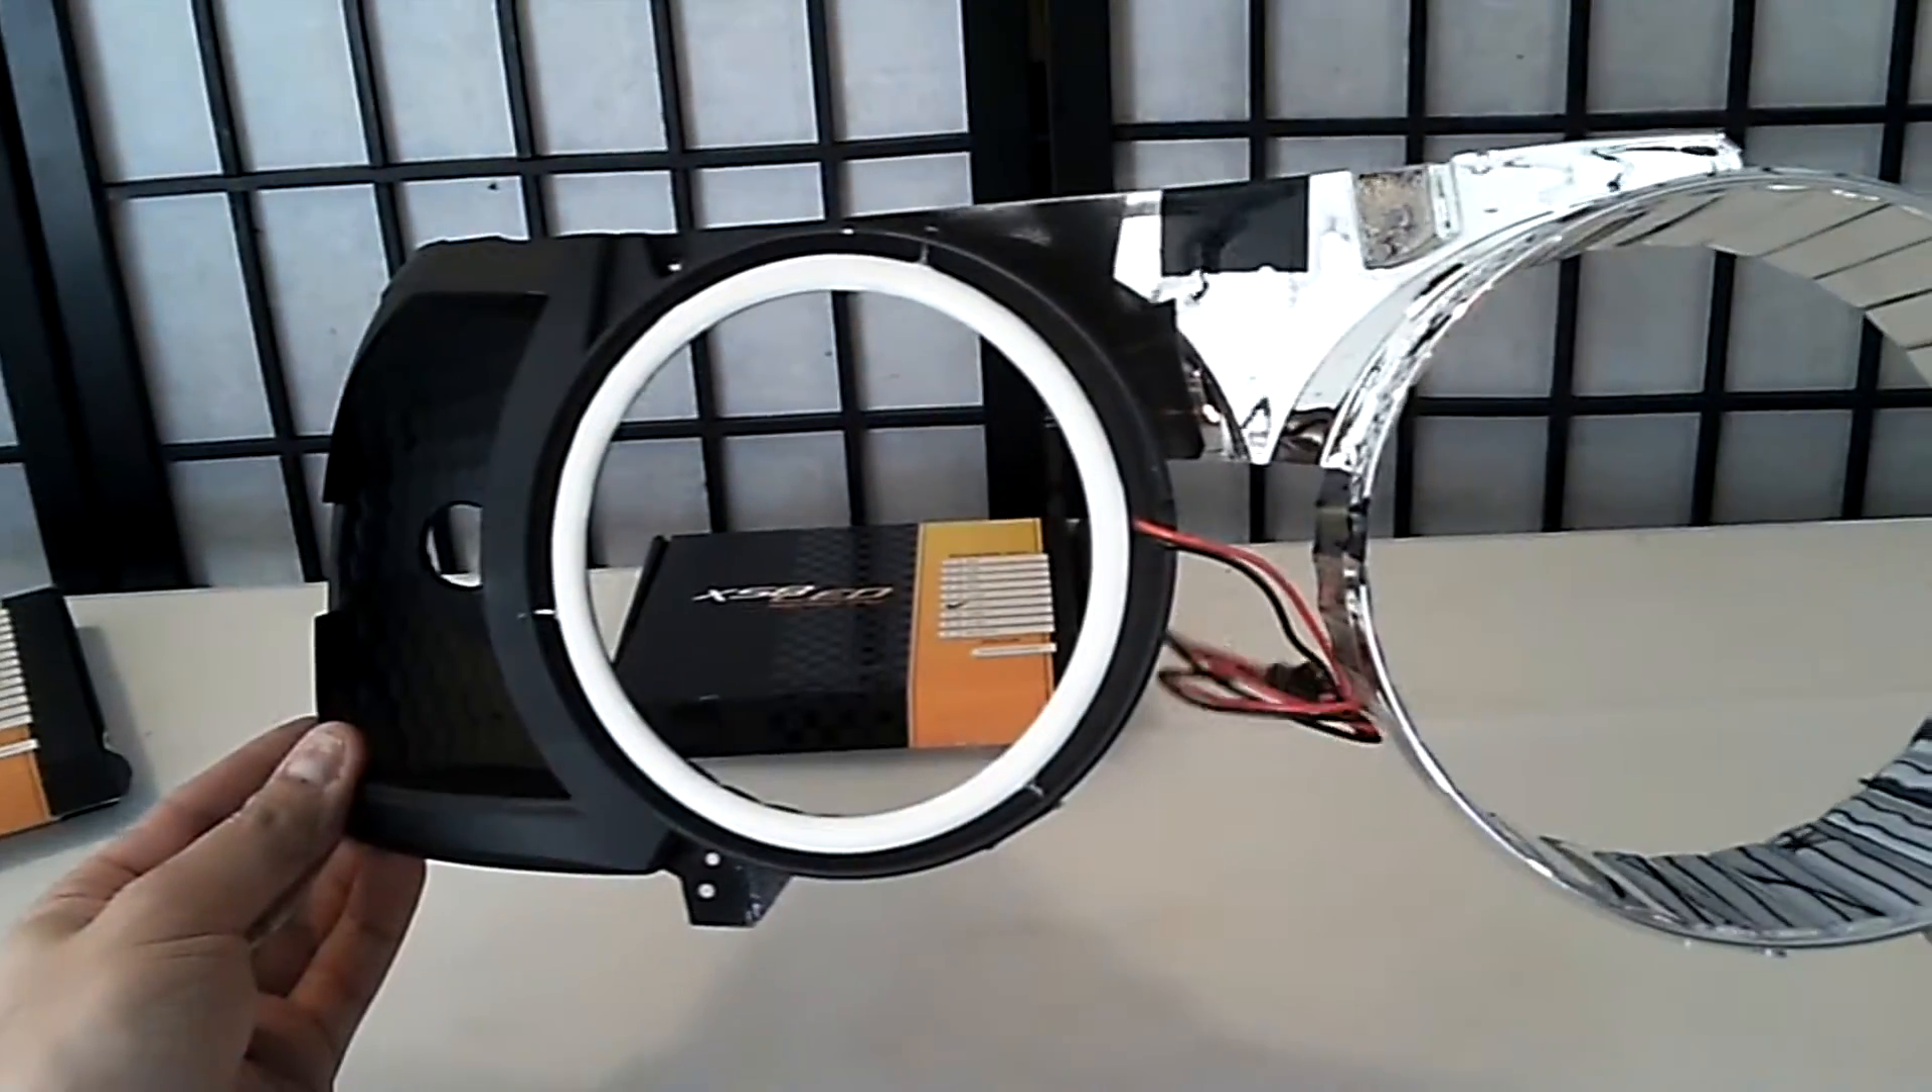There you have it. One halo installed.